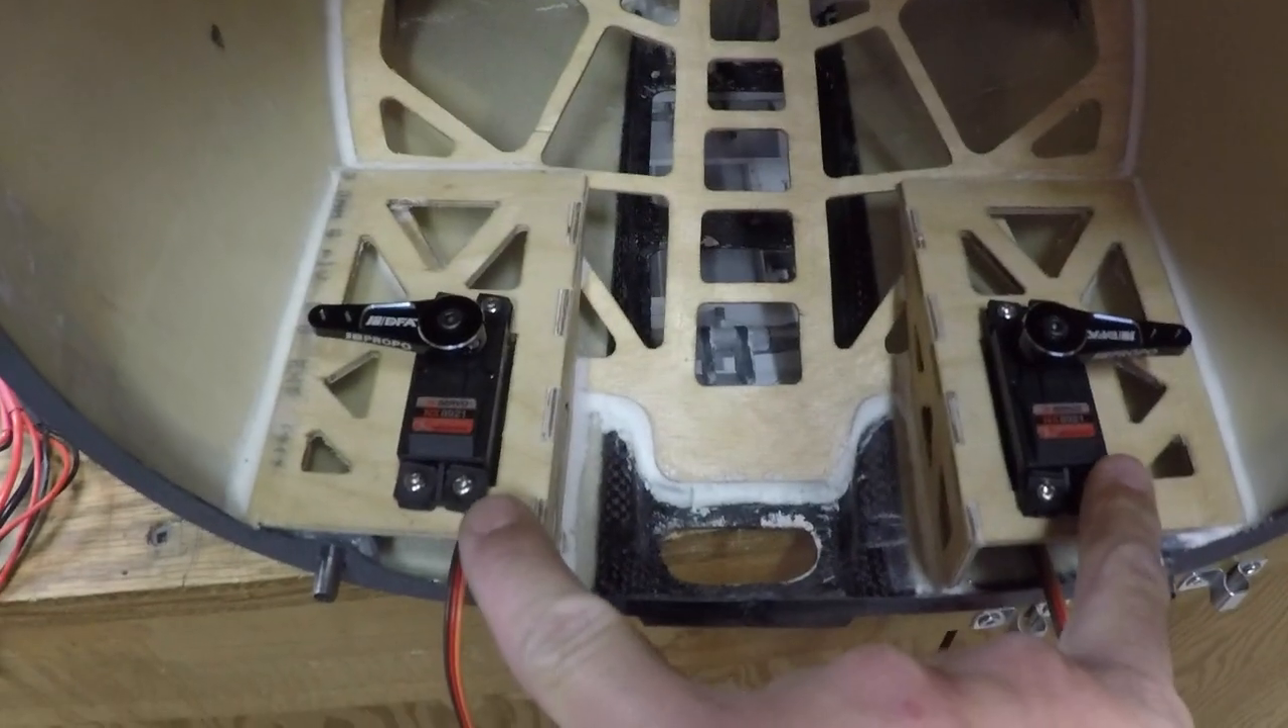All right guys so servos are installed for the elevators.